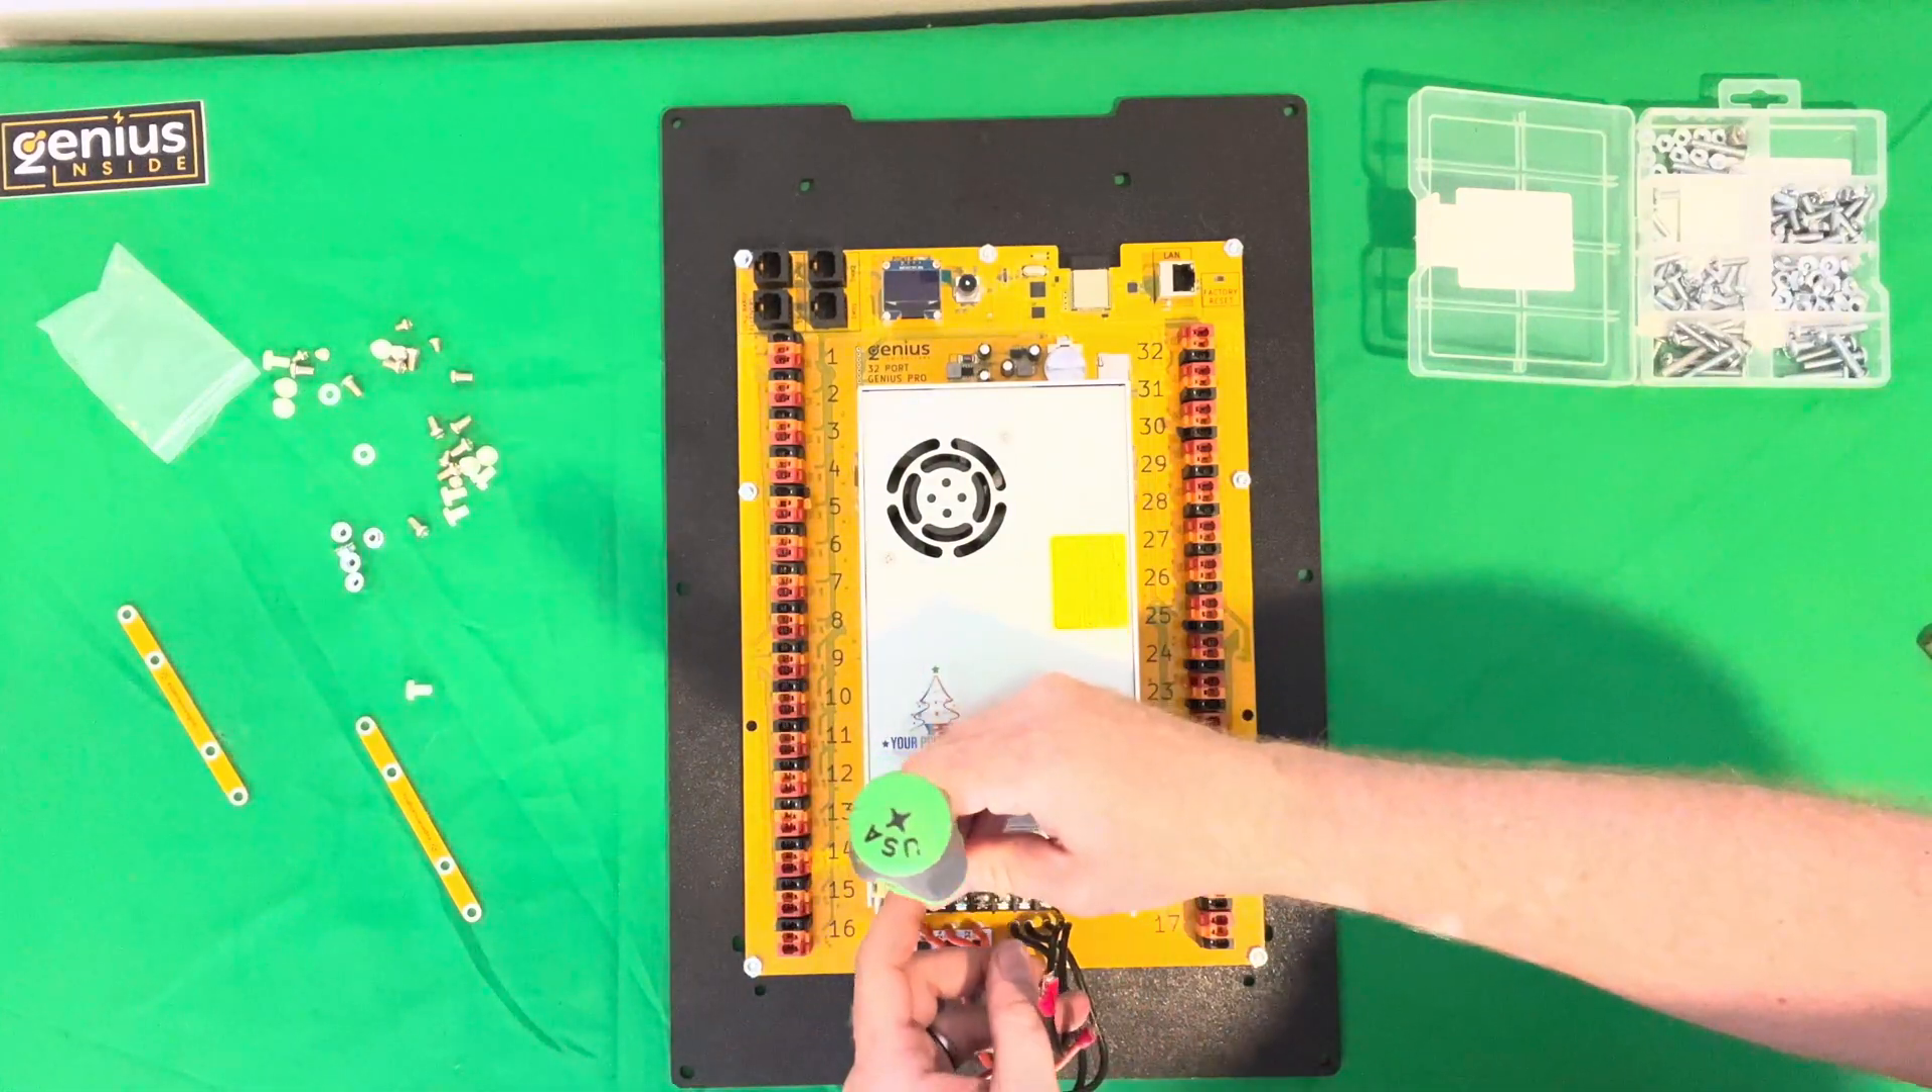Controller is mounted to the backer plate.